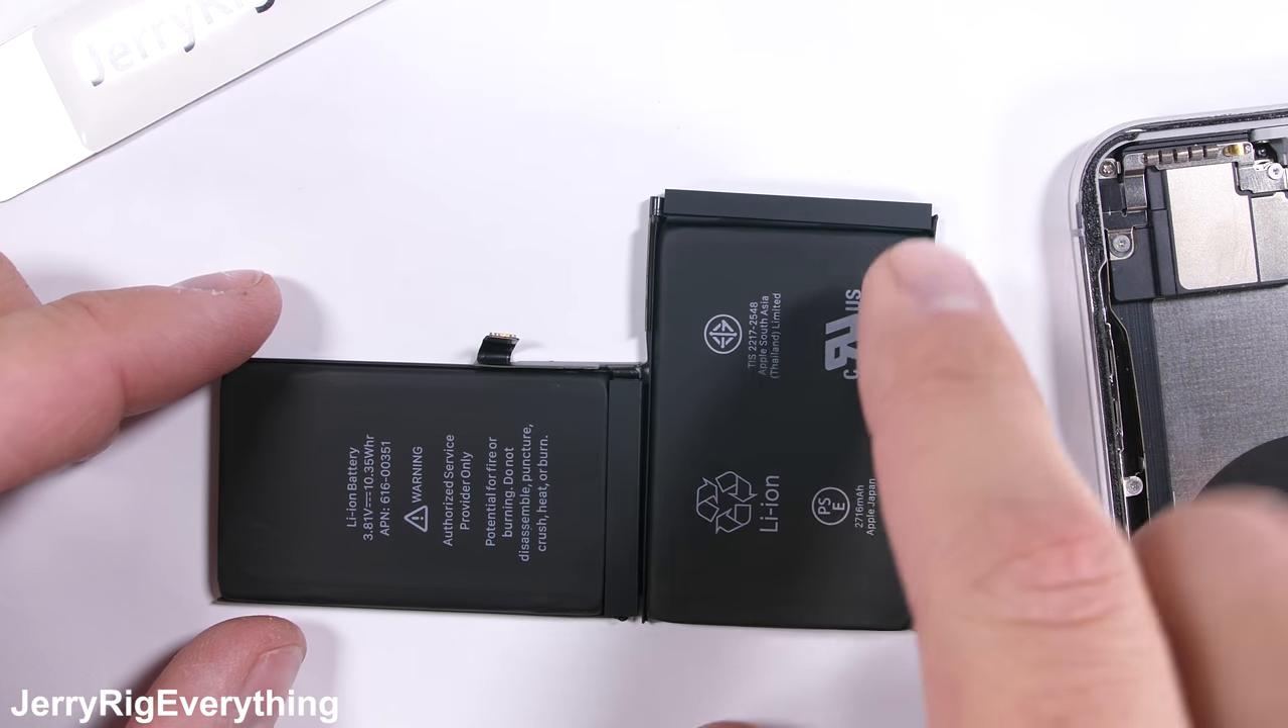And now the battery is out.